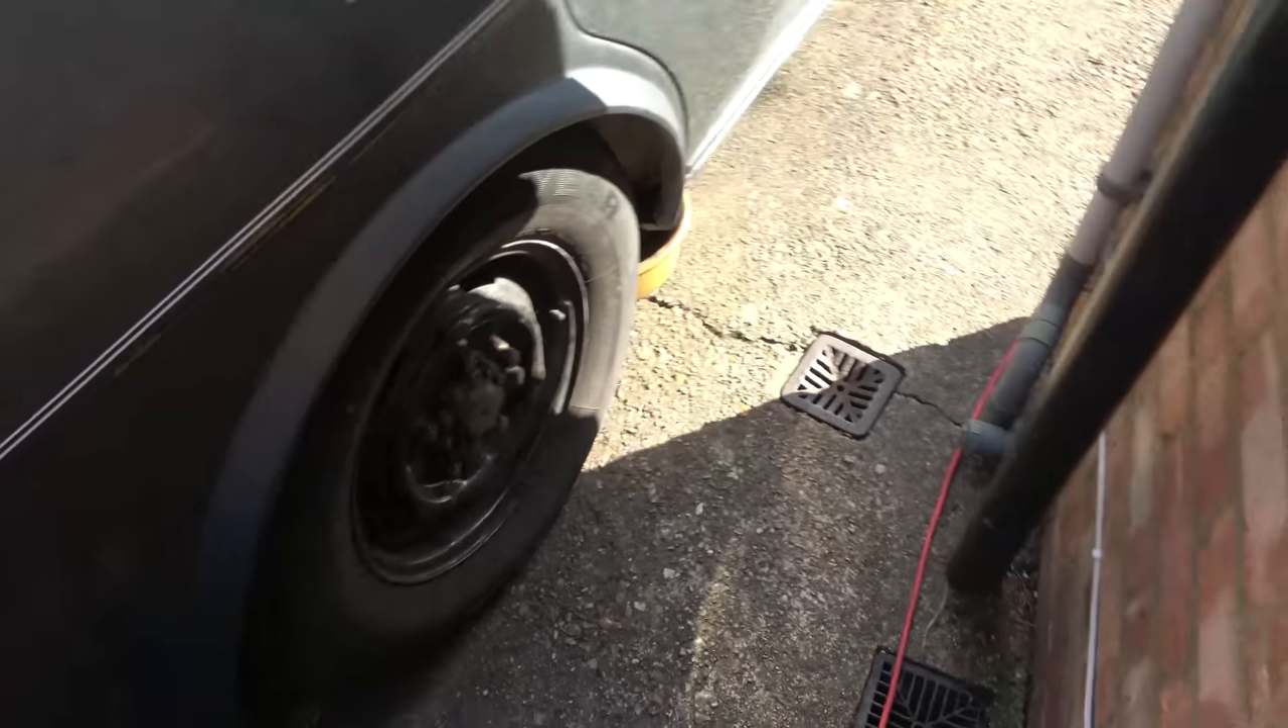Okay I put the wheel back on and lowered the car.